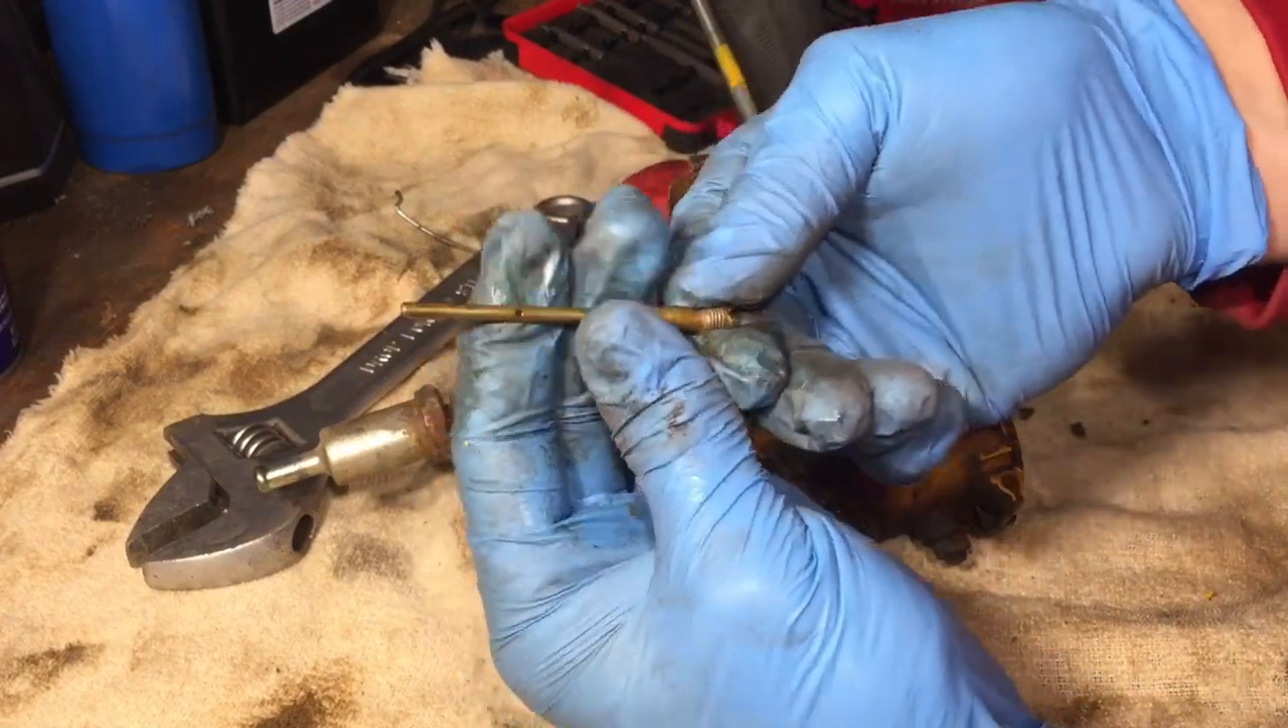All right, so we just pulled out this long needle.